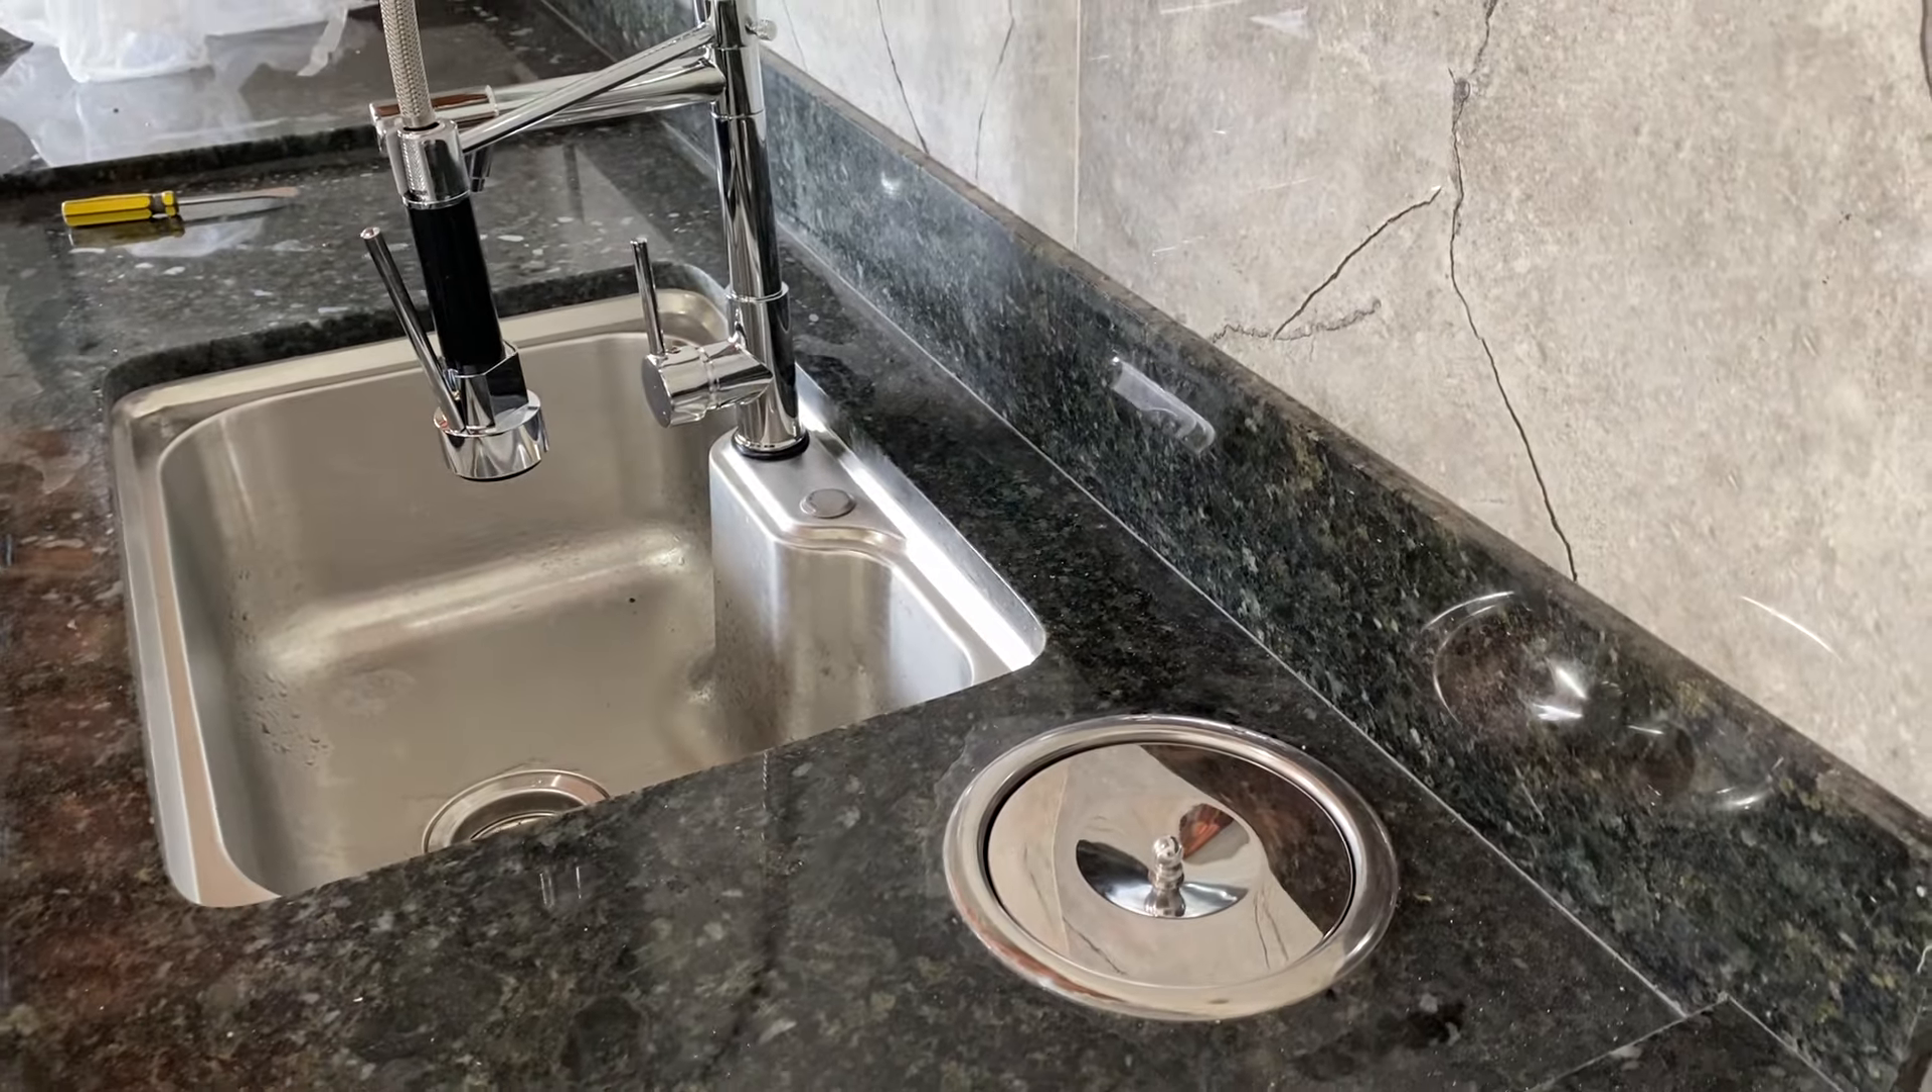Então, aqui a lixeirinha já, você instalou a lixeirinha, então tá no lugar, ó.